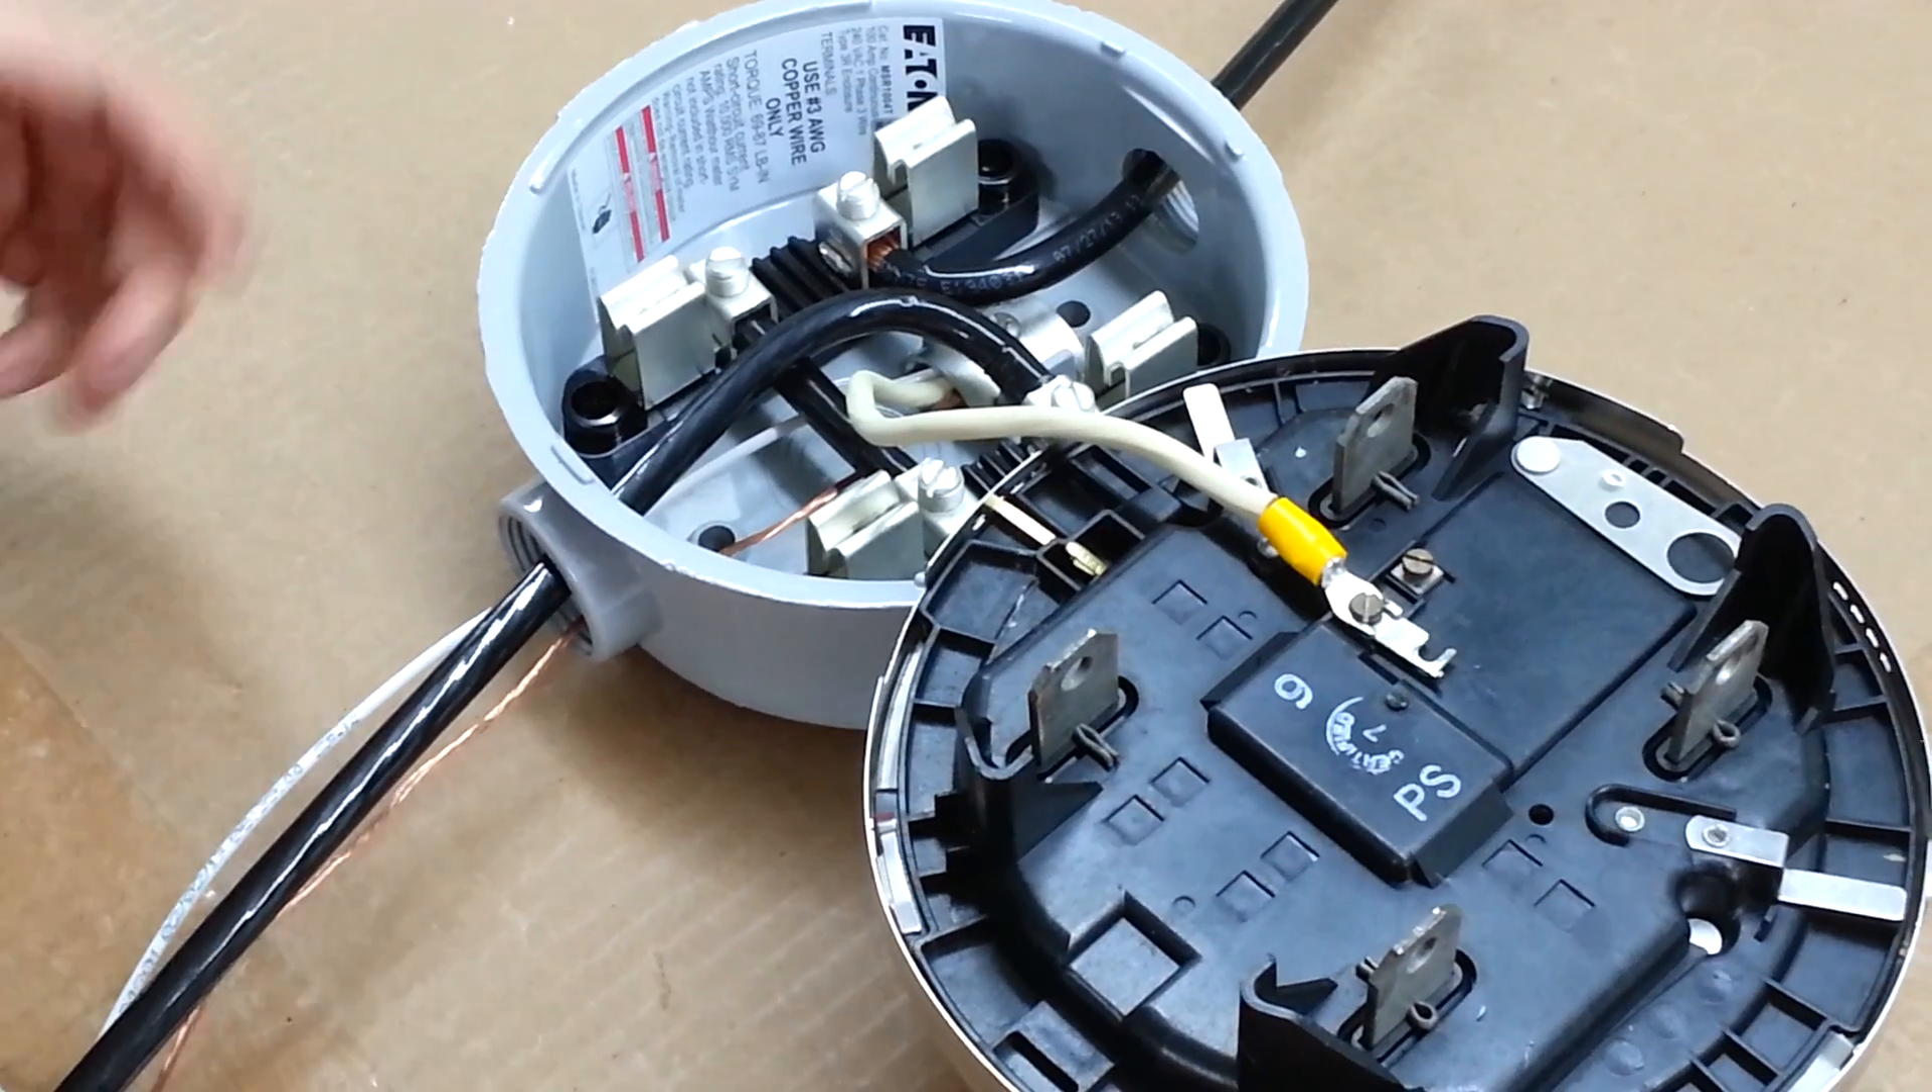And now we have a neutral connection to the back of the meter which is going to give a 120 volt voltage reference.